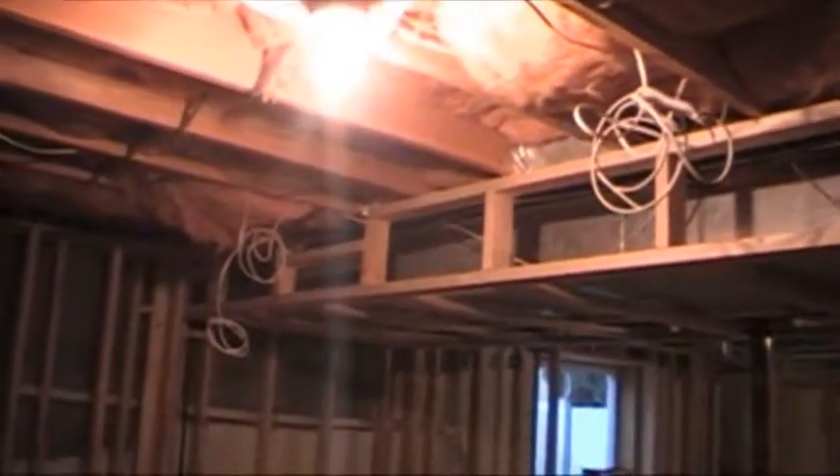As you can see there there's kind of like a ladder on the side that we've built every two foot.